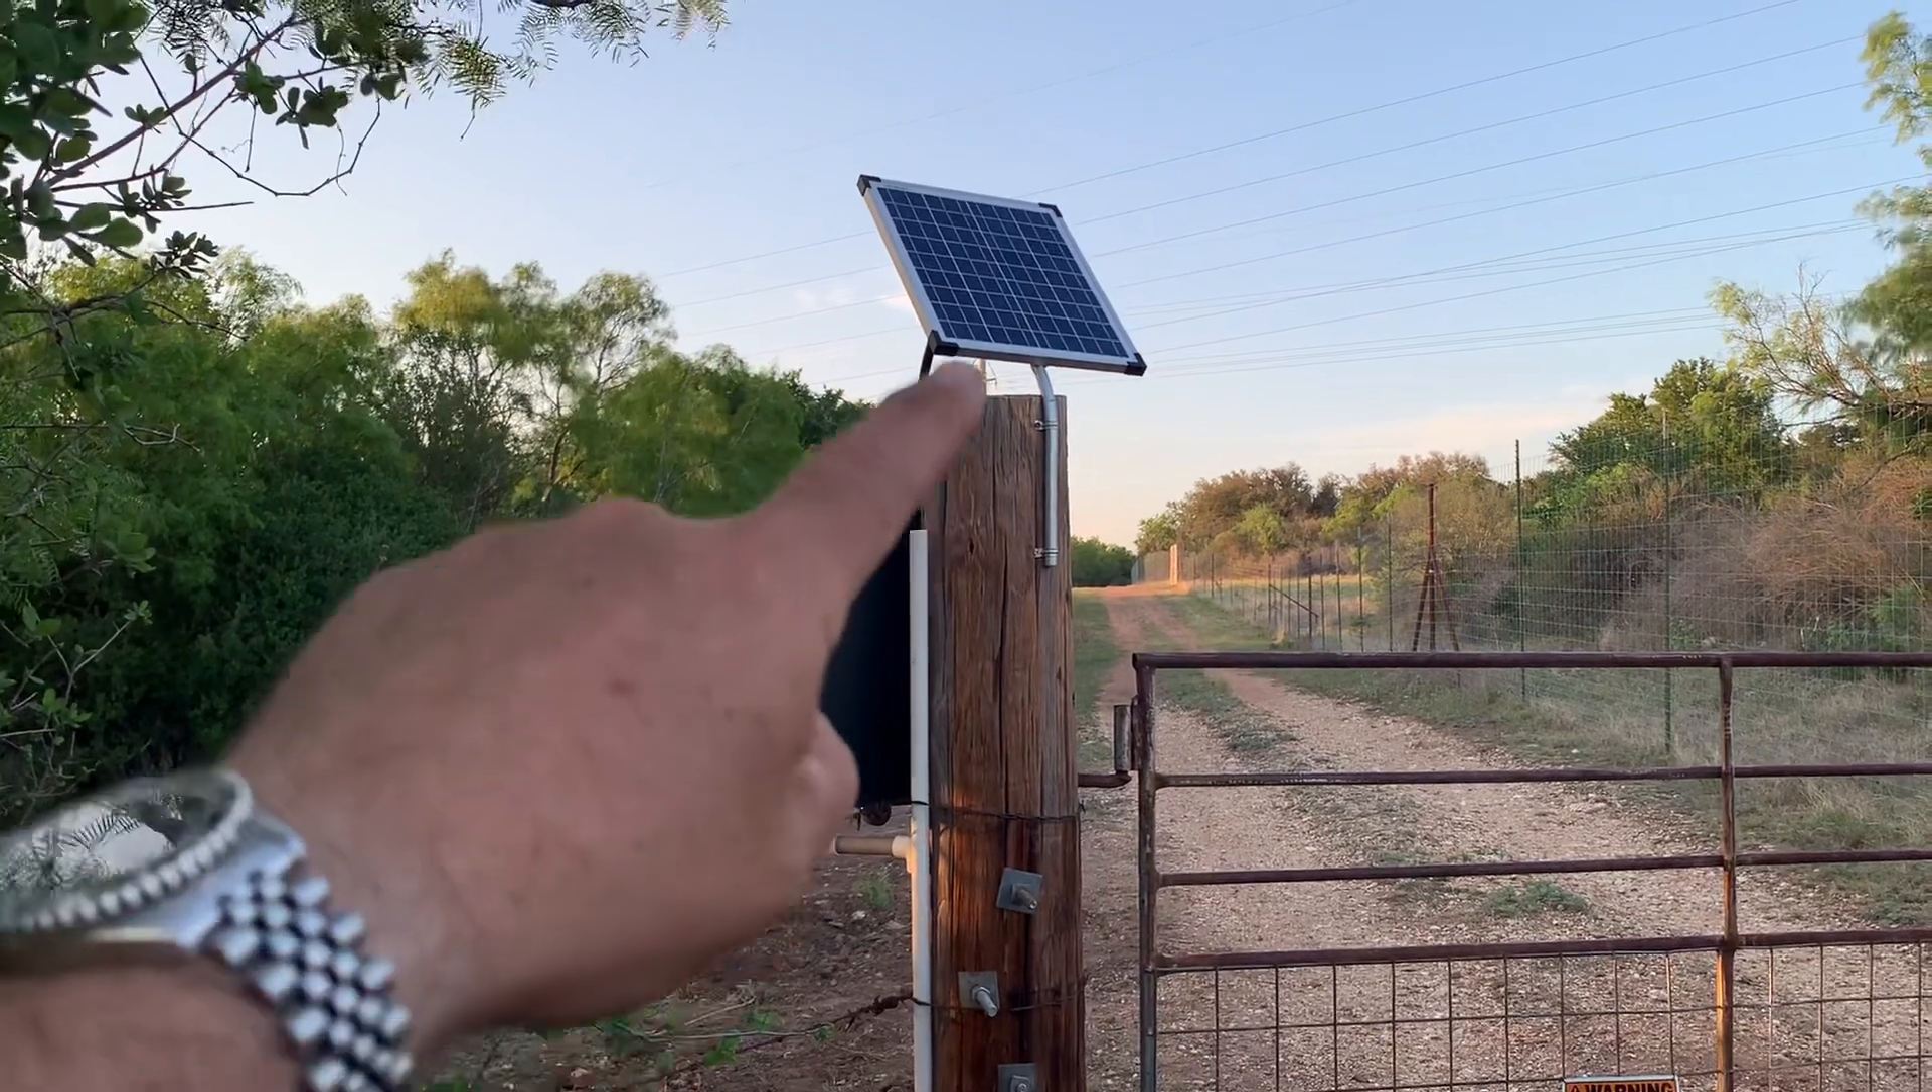I got the solar panel attached to the post.